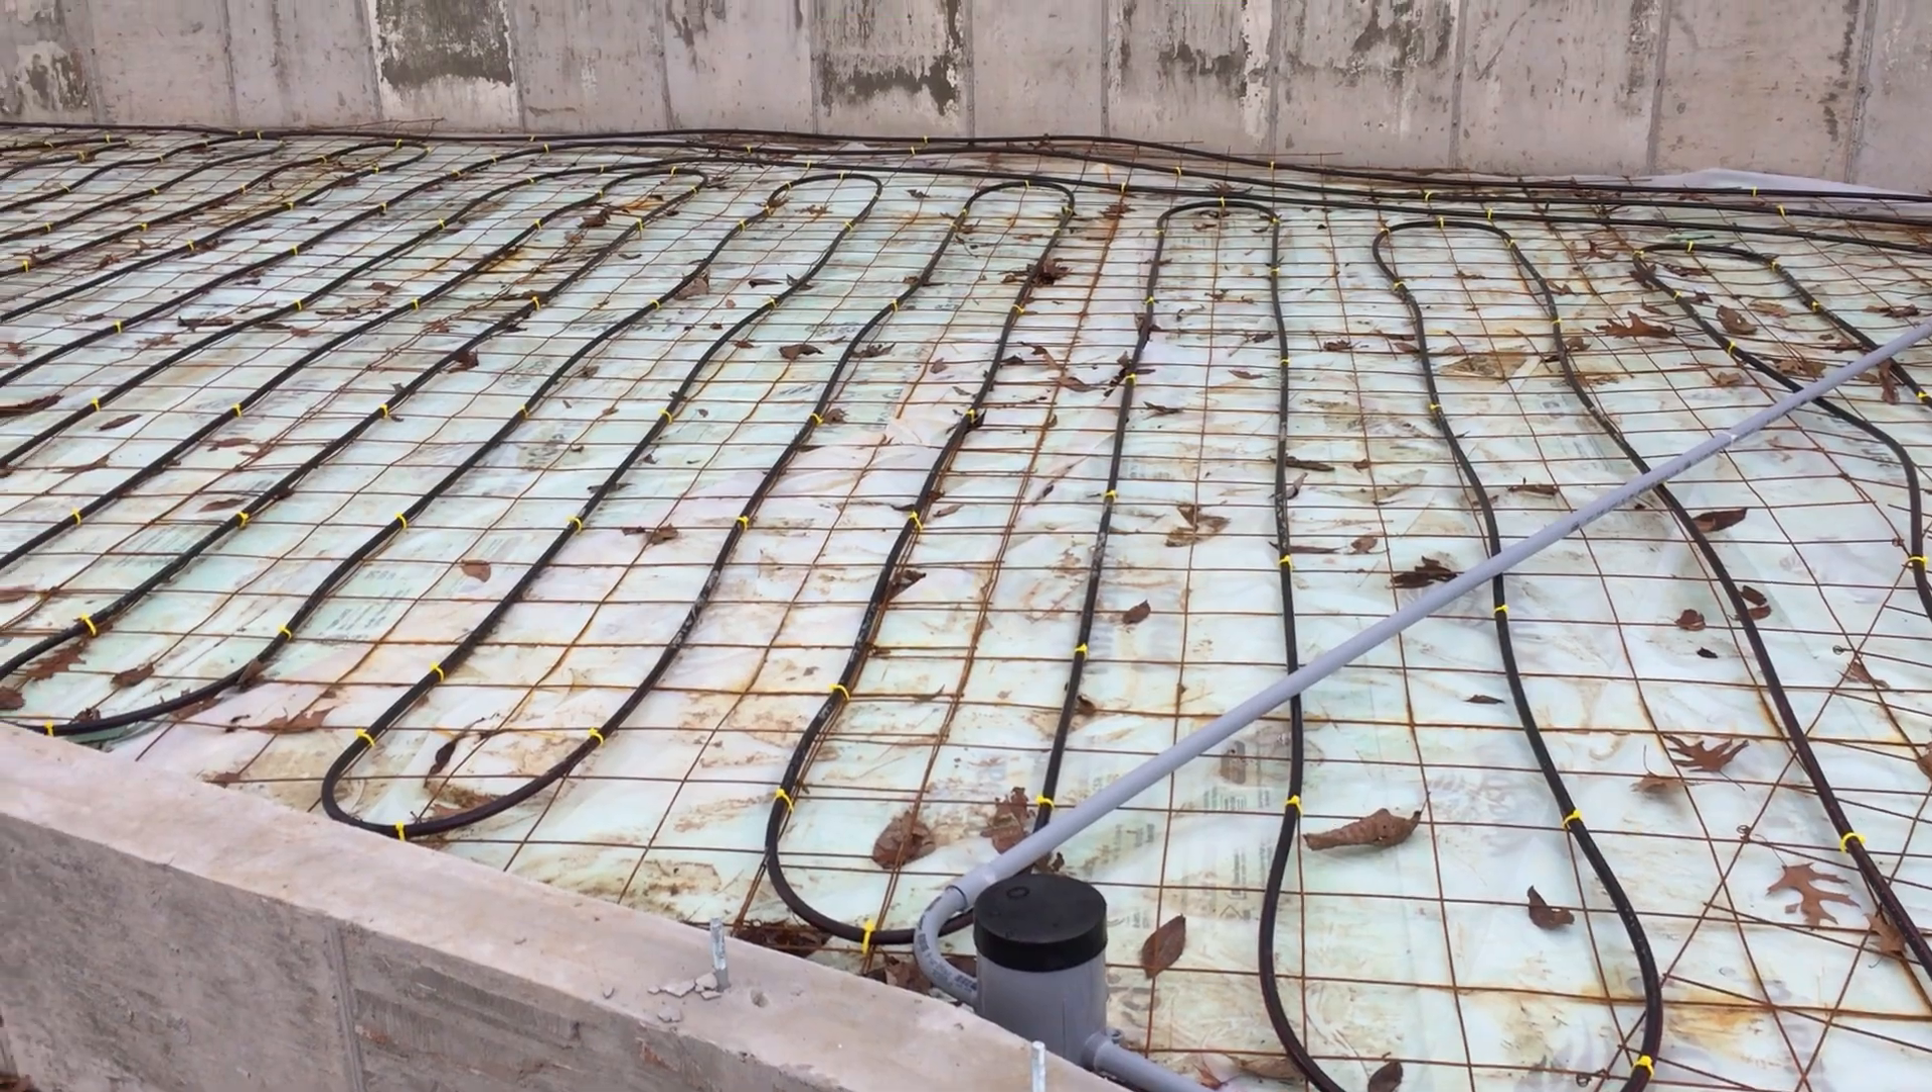As you can see, I still don't have concrete.